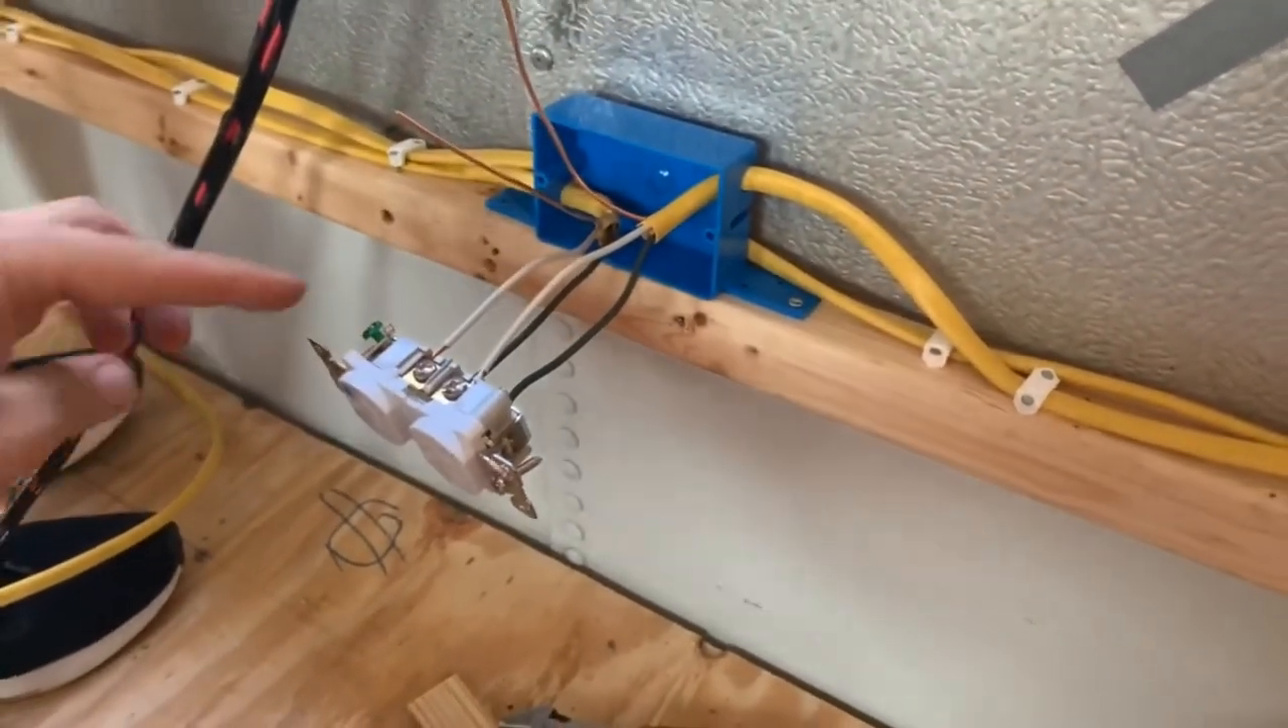The only thing we don't have installed are the ground the bare ground wires here.